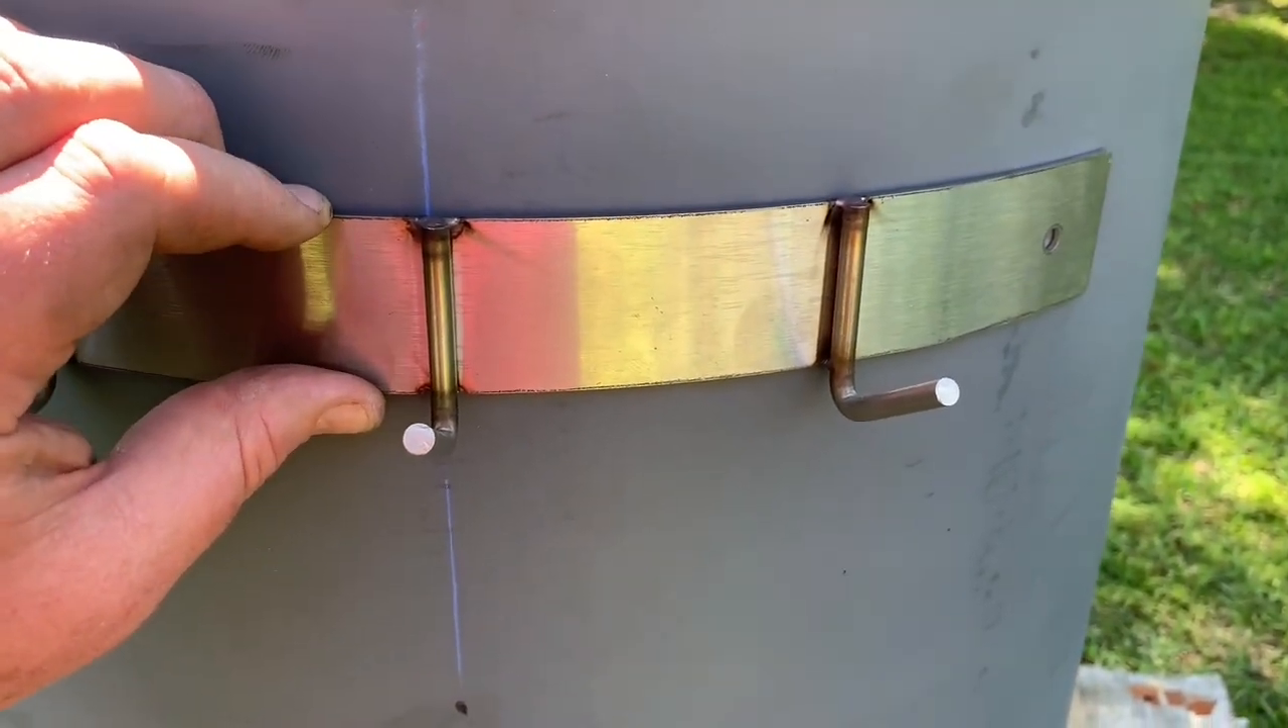Eventually i may put some spacers out so the tool hanger sits a little off the drum but it's fine right there next to it and that's the way it's going to be now.